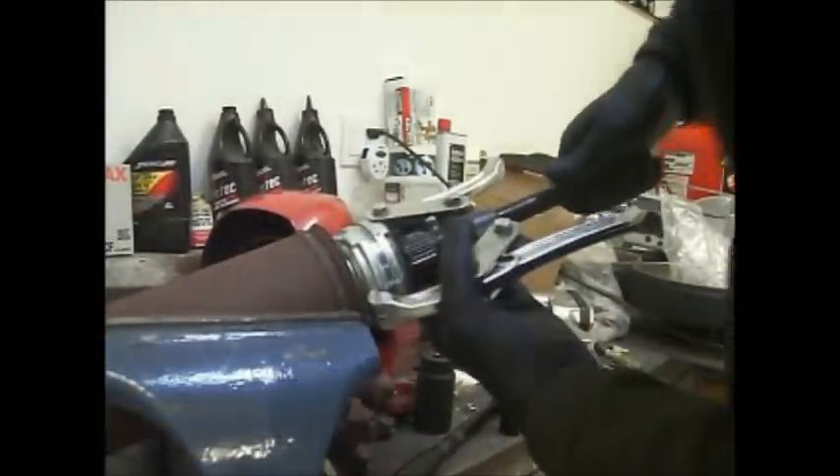Okay, we've got the puller on here now.